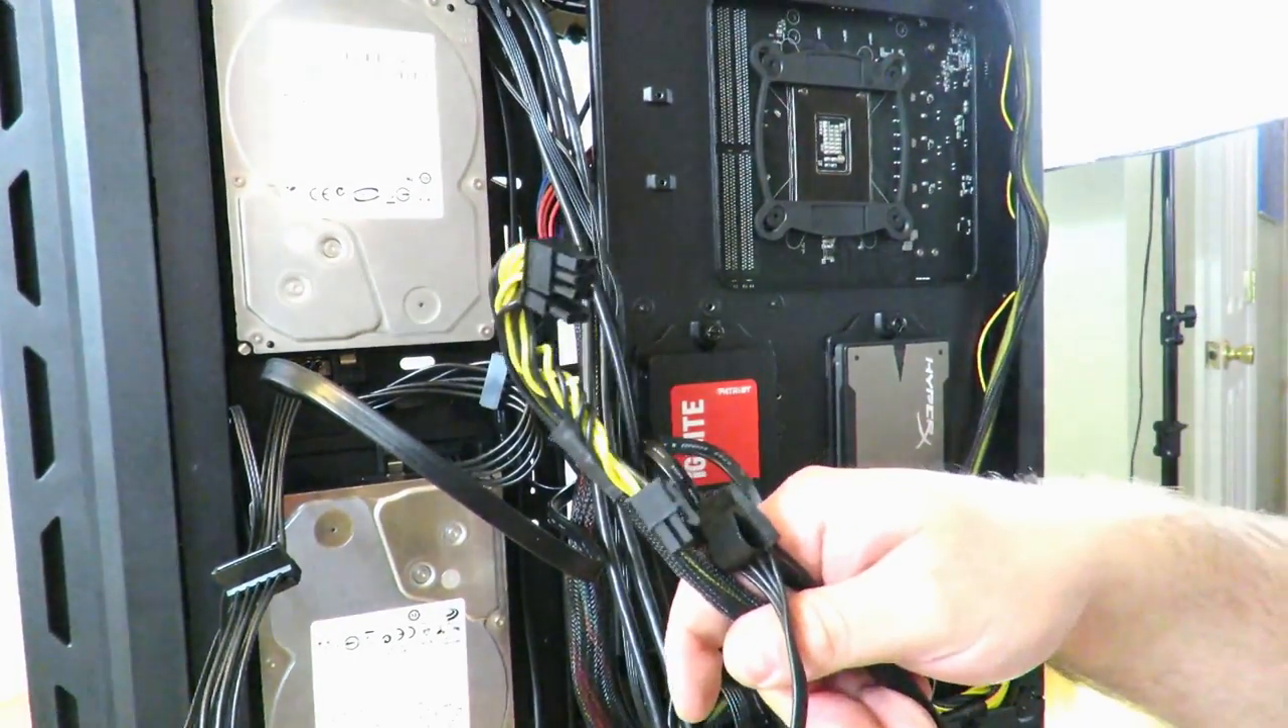Now I just got to hide all these cables.